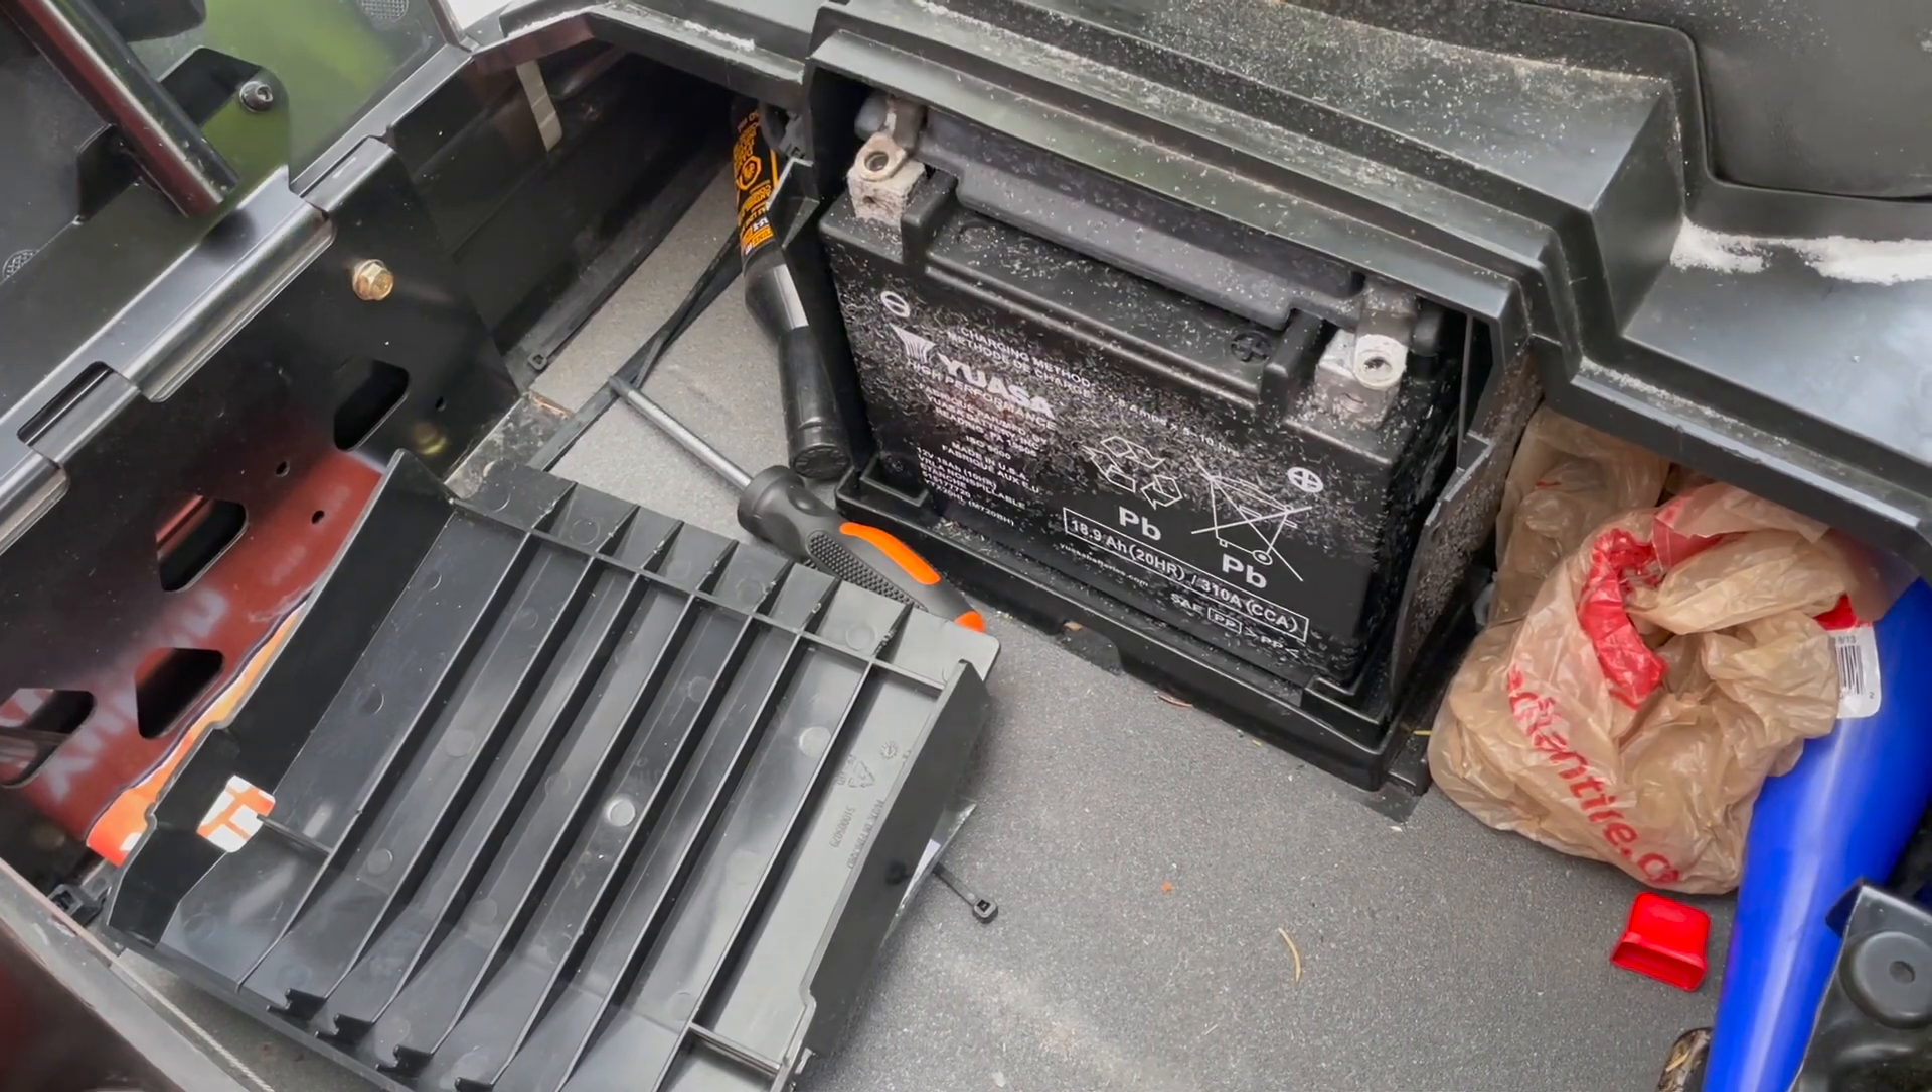So the battery fits in this little place, sort of under the seat.